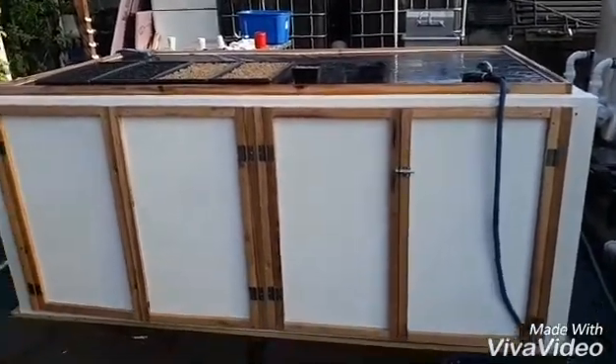Okay, well, just about got it all done. Got the doors on.